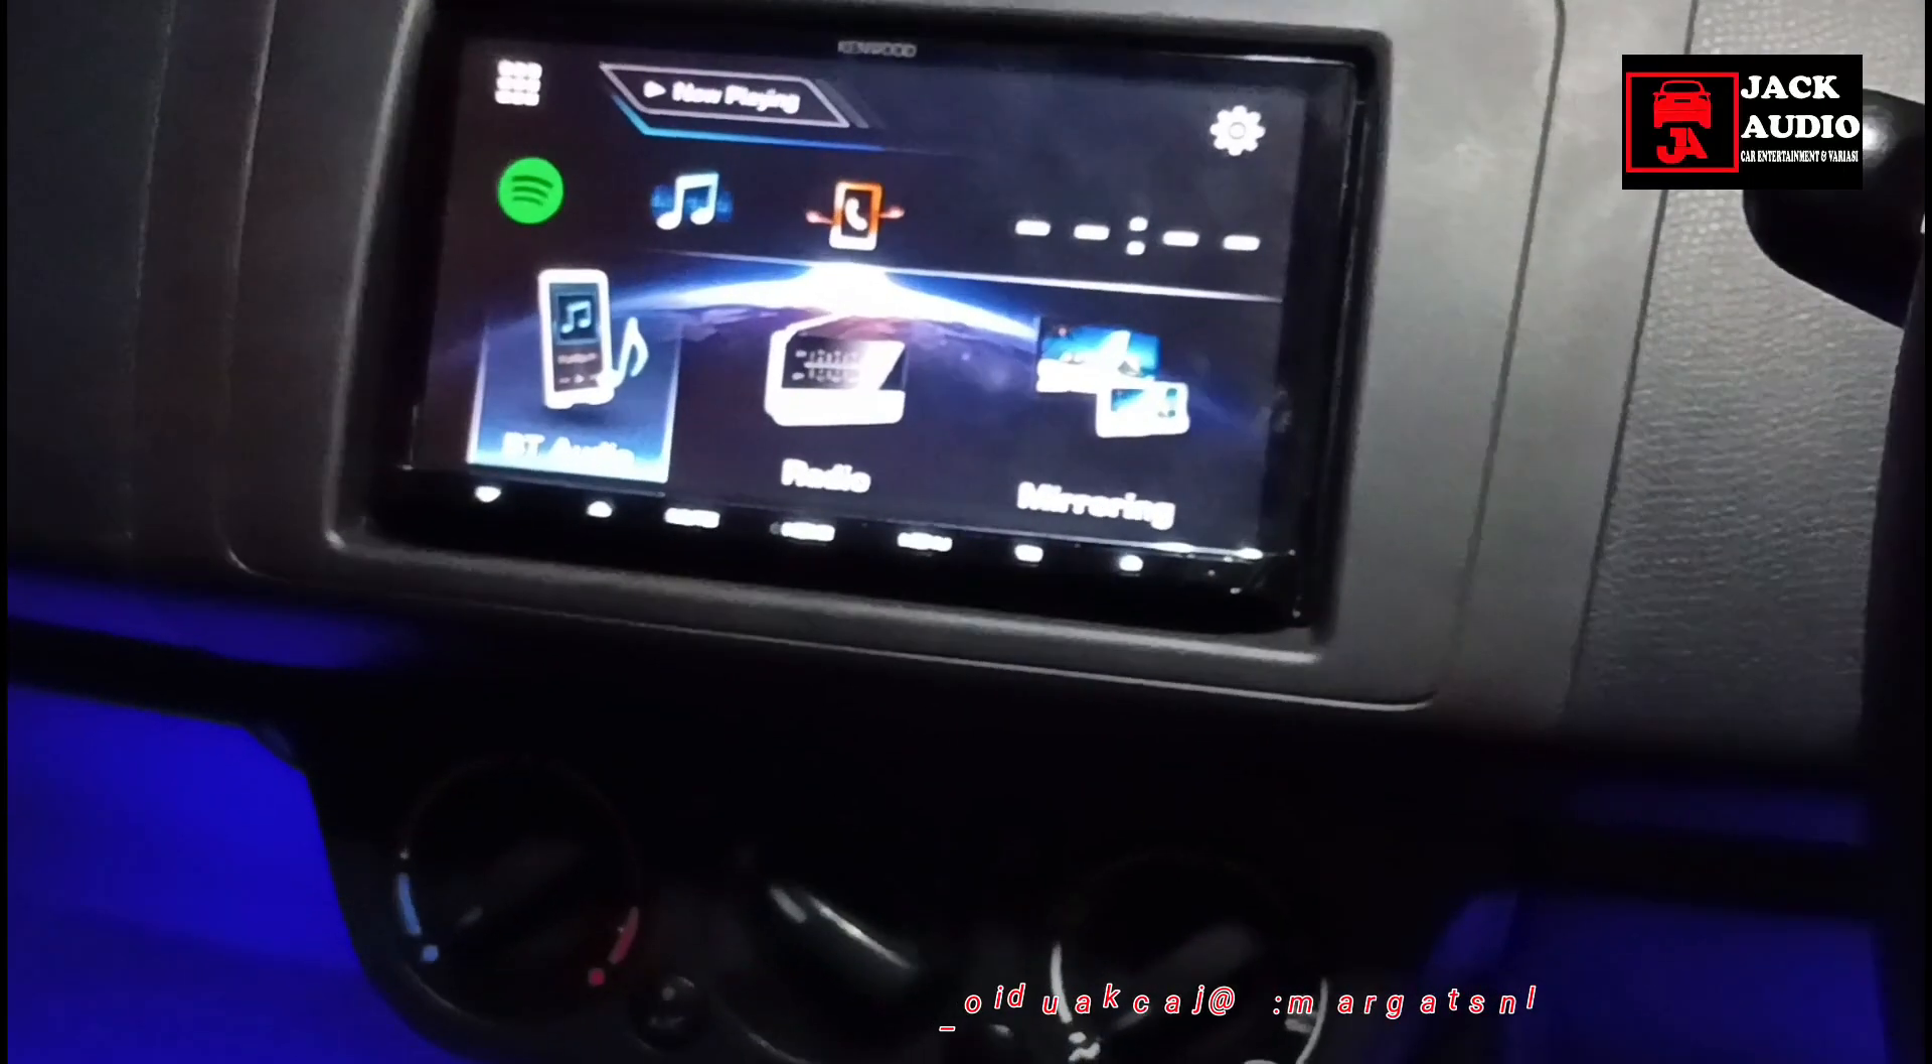Ini sudah terpasang dengan head unit brand dari Kenwood DDX7 di mobil Suzuki Swift.